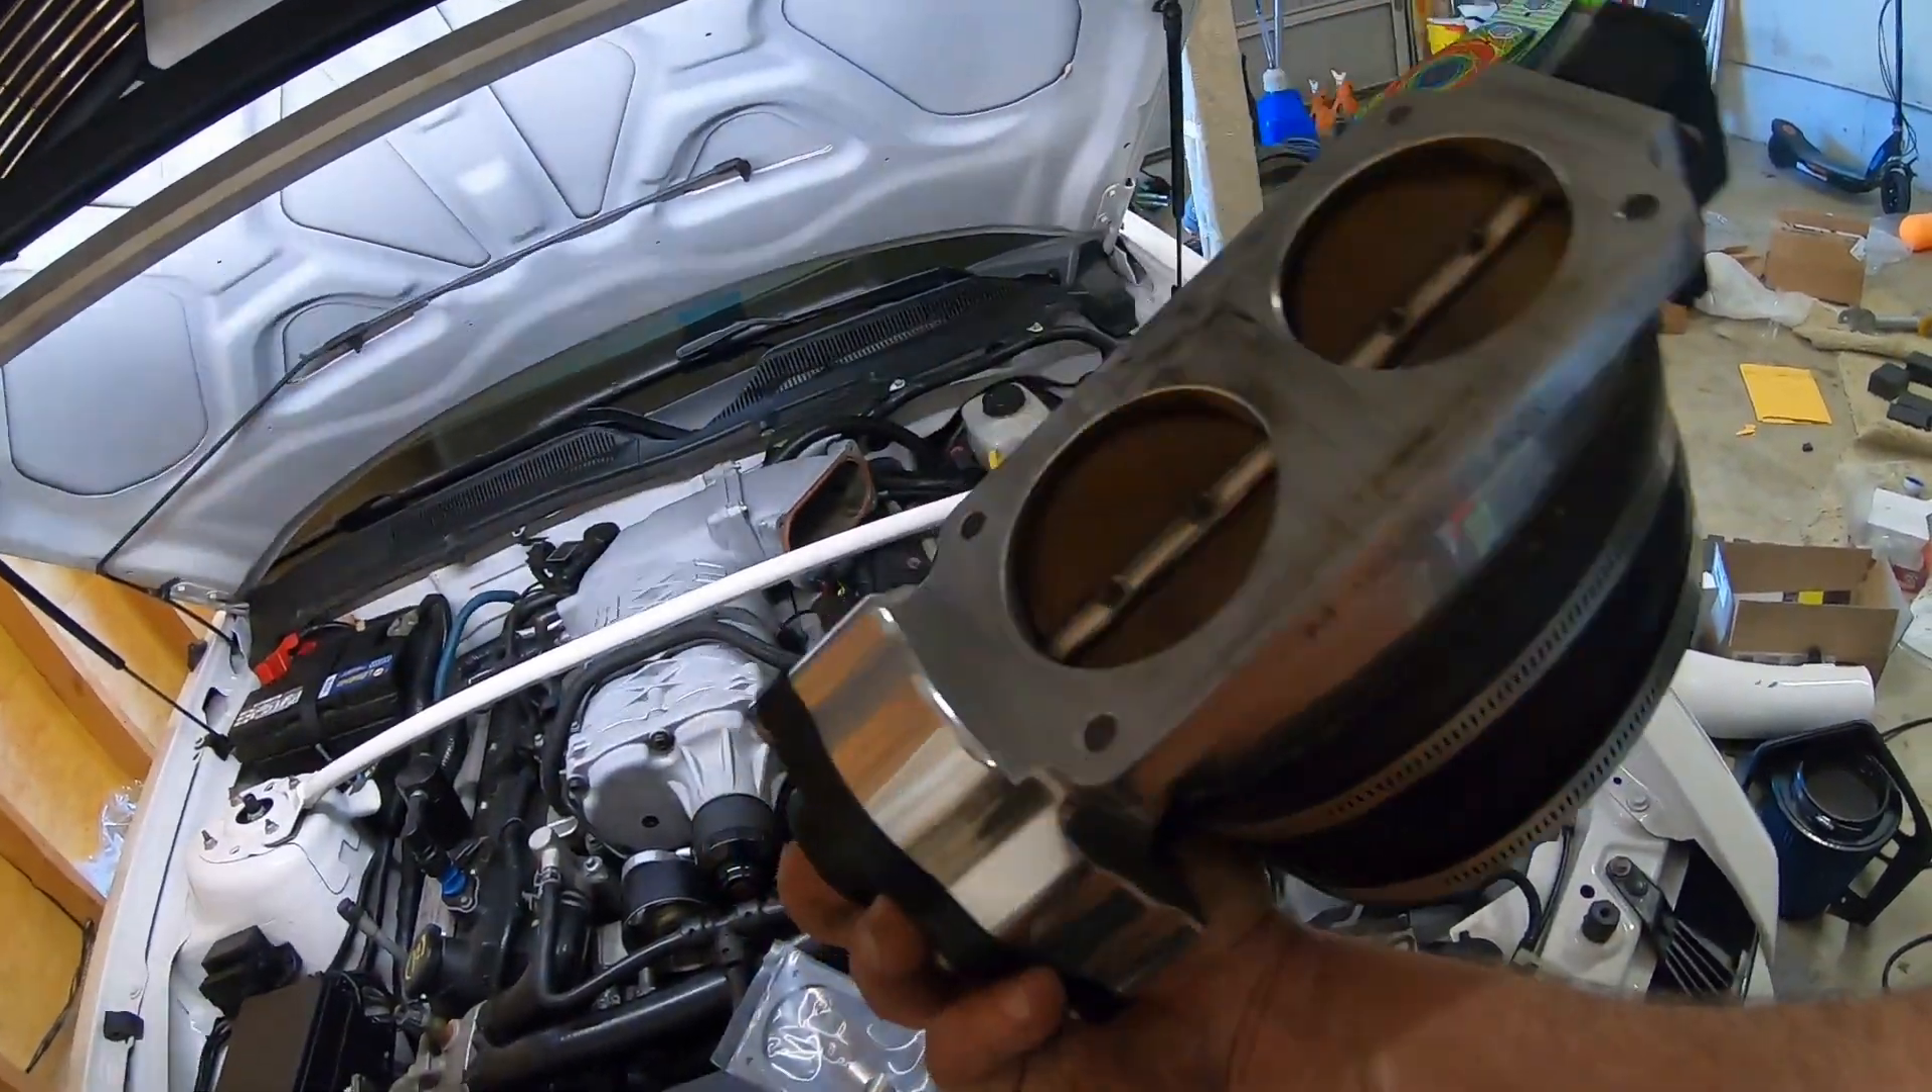All right, so as you can see, we got the Cobra Jet Twin 65 off.